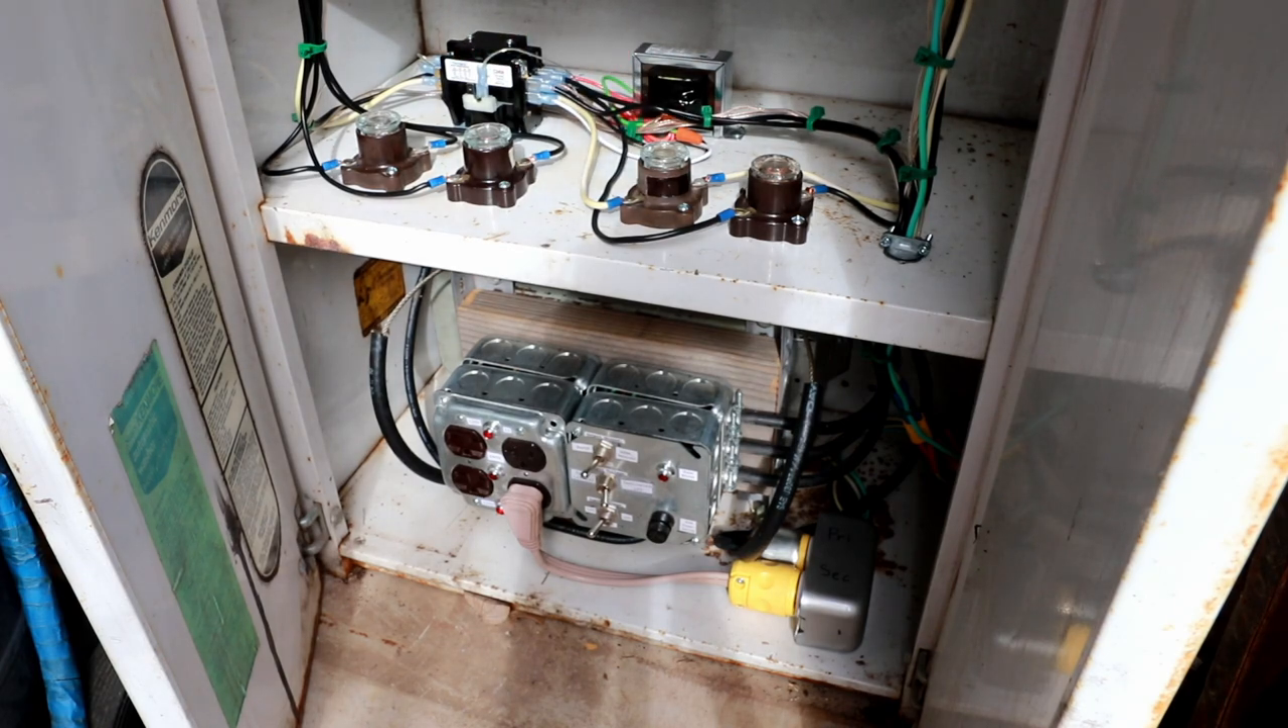Here is my specialty receptacle box that connects the primary and secondary in an auto transformer configuration and I've made all four fuses easily accessible by placing them near the front of the cabinet.